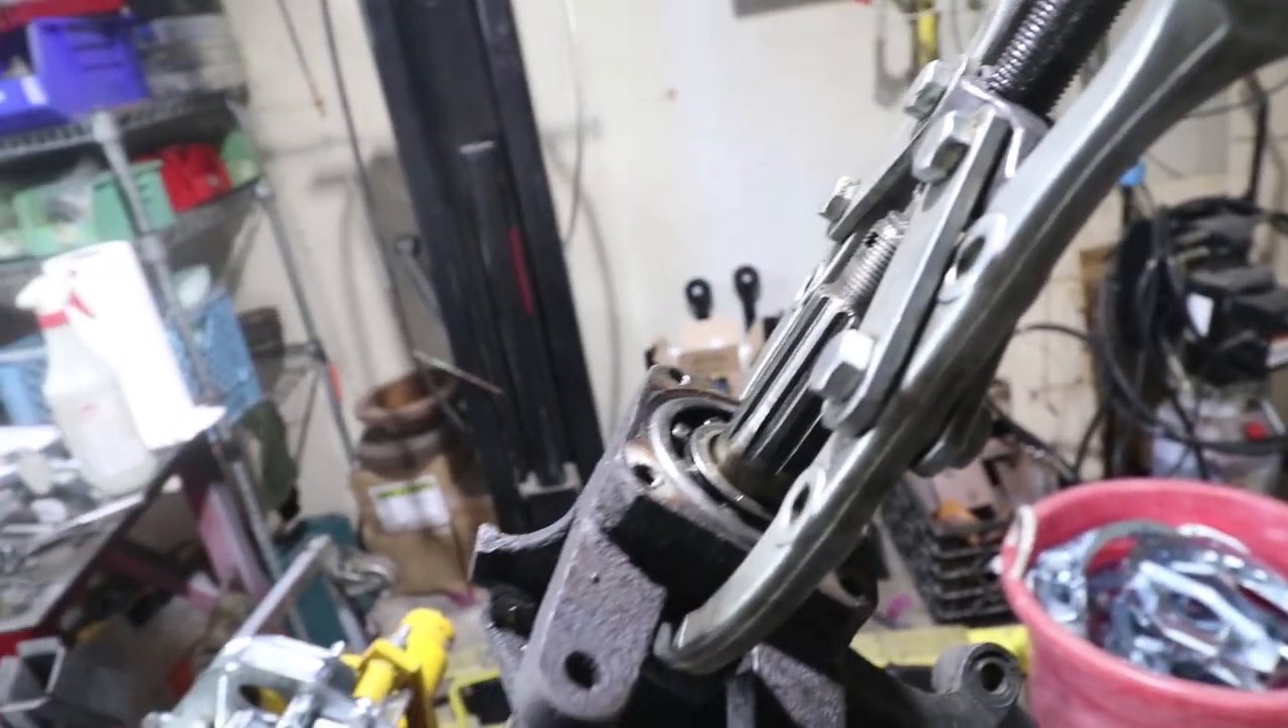Okay, I've set up my puller on the back of this cast housing here or forged housing.